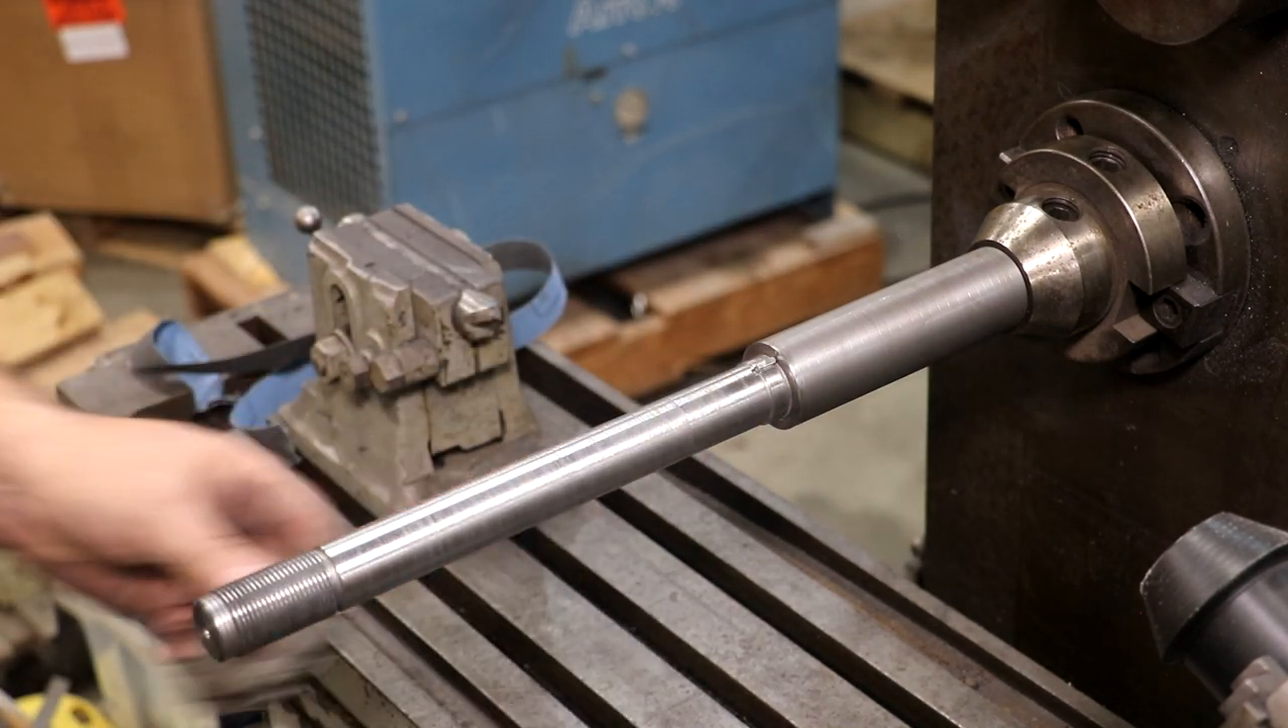Now we've got the arbor installed.